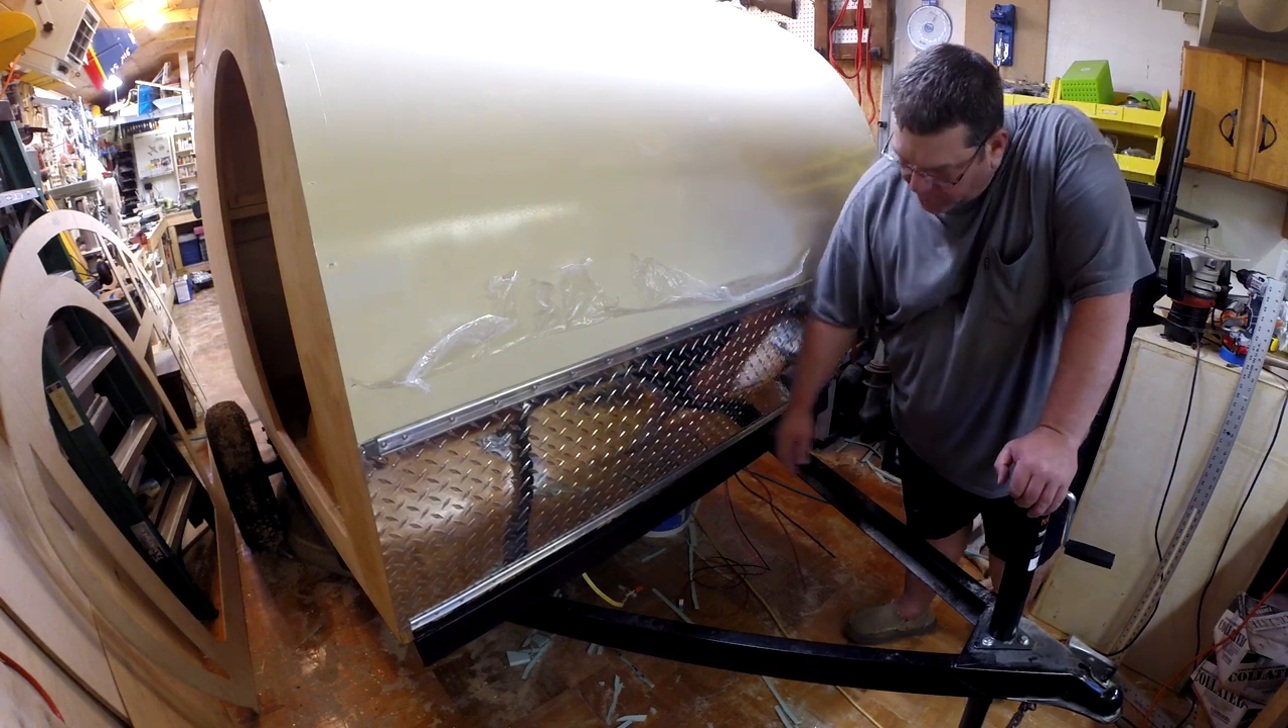So with that the diamond plate is on i've got the top piece of trim on the bottom piece.